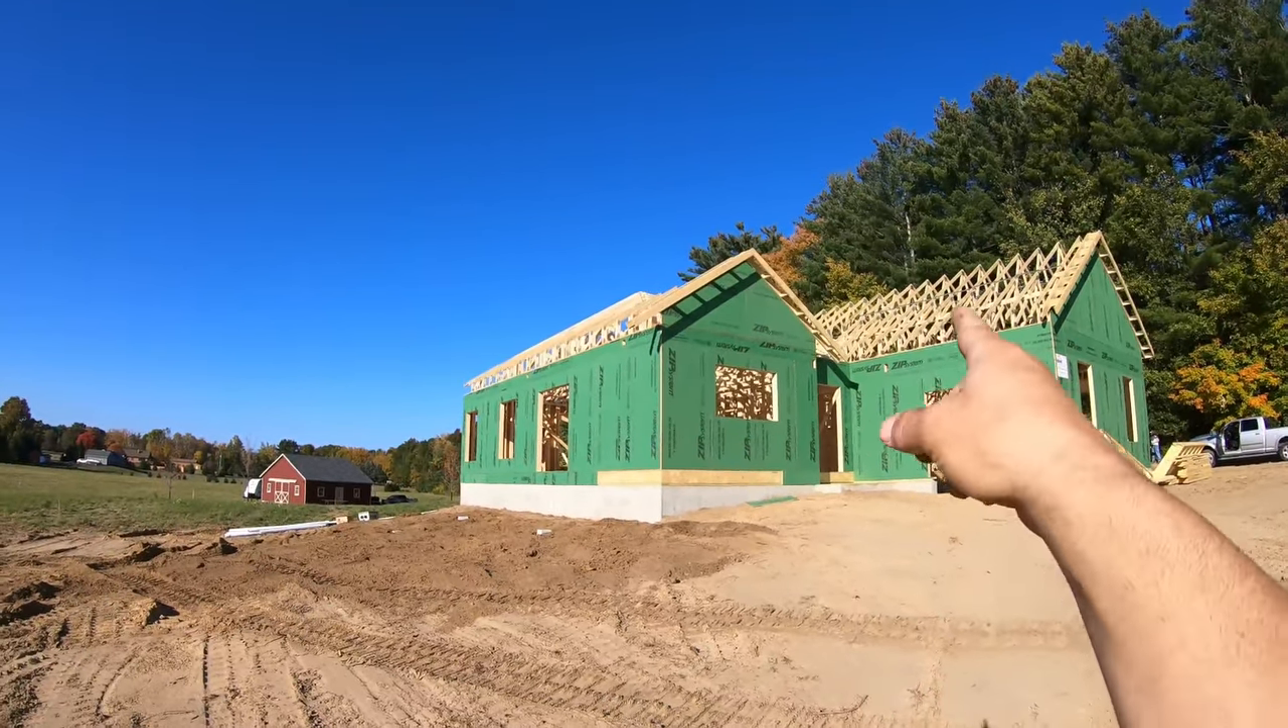There's the house all framed up.